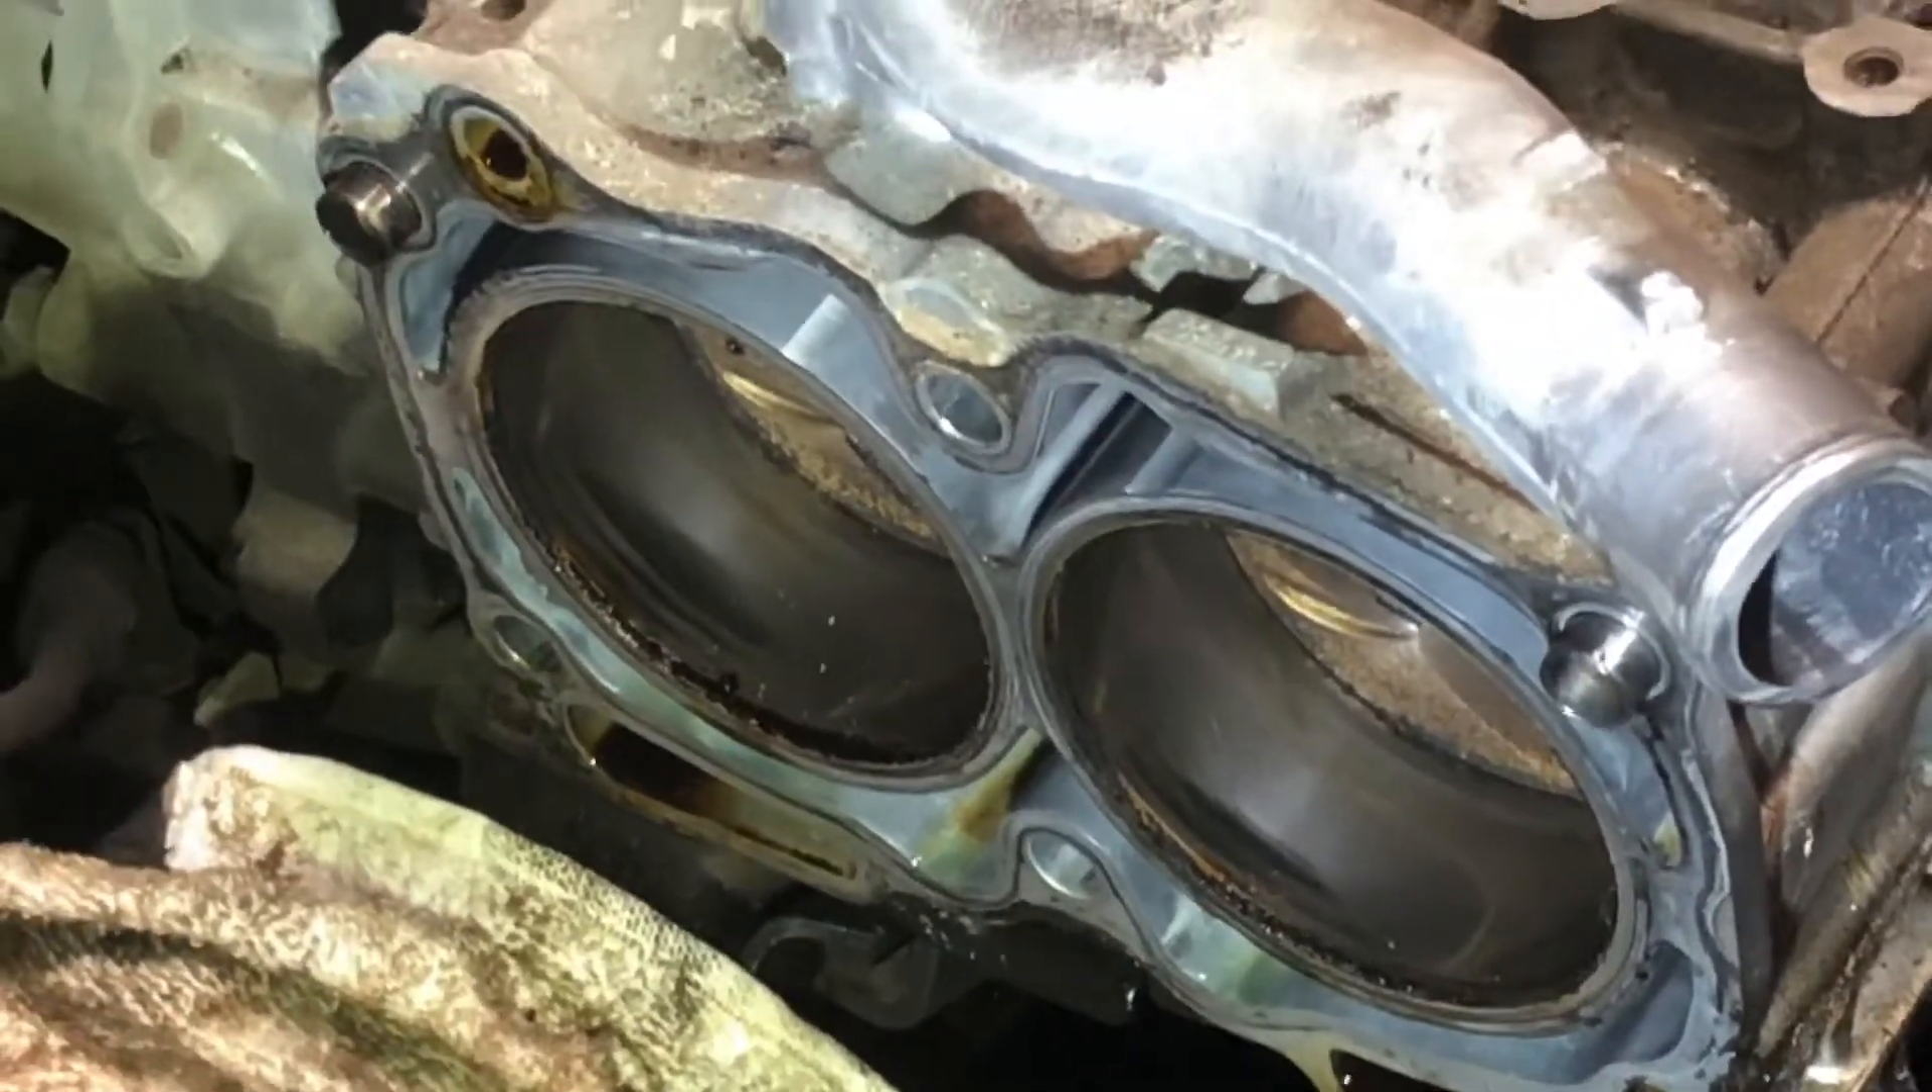All right, y 'all. We got the heads off.